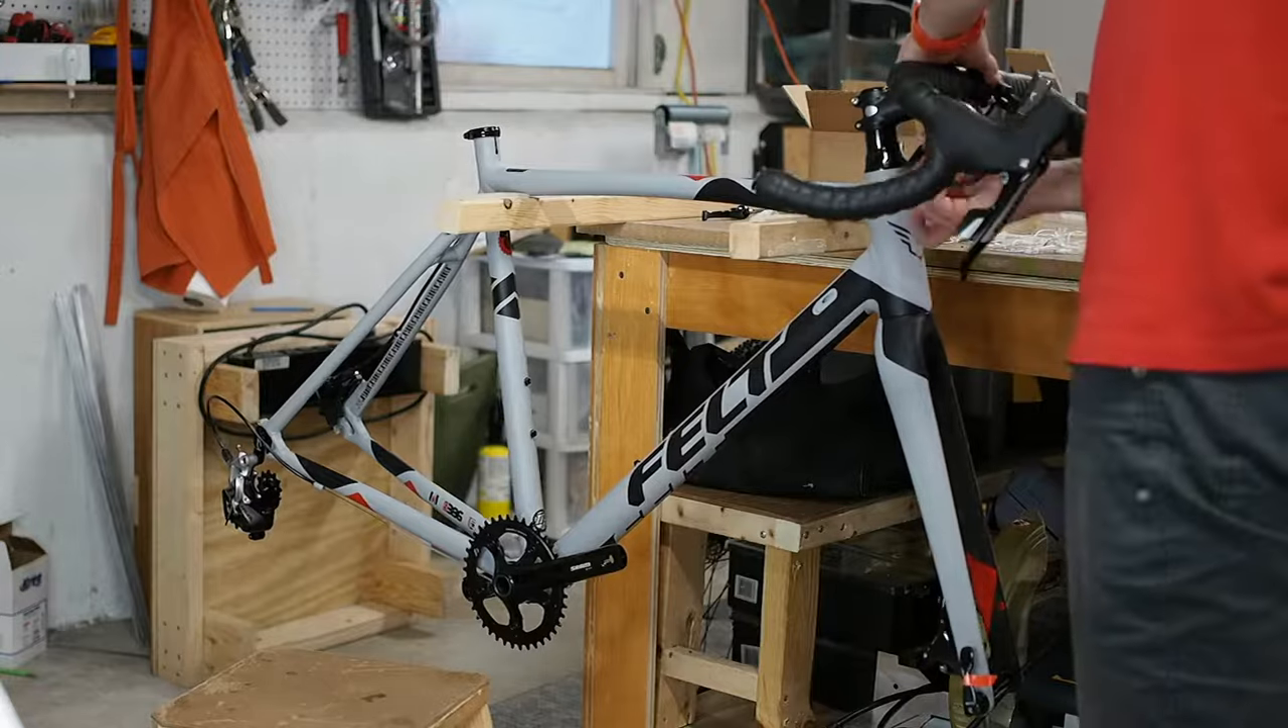So, I don't have the chain on yet.